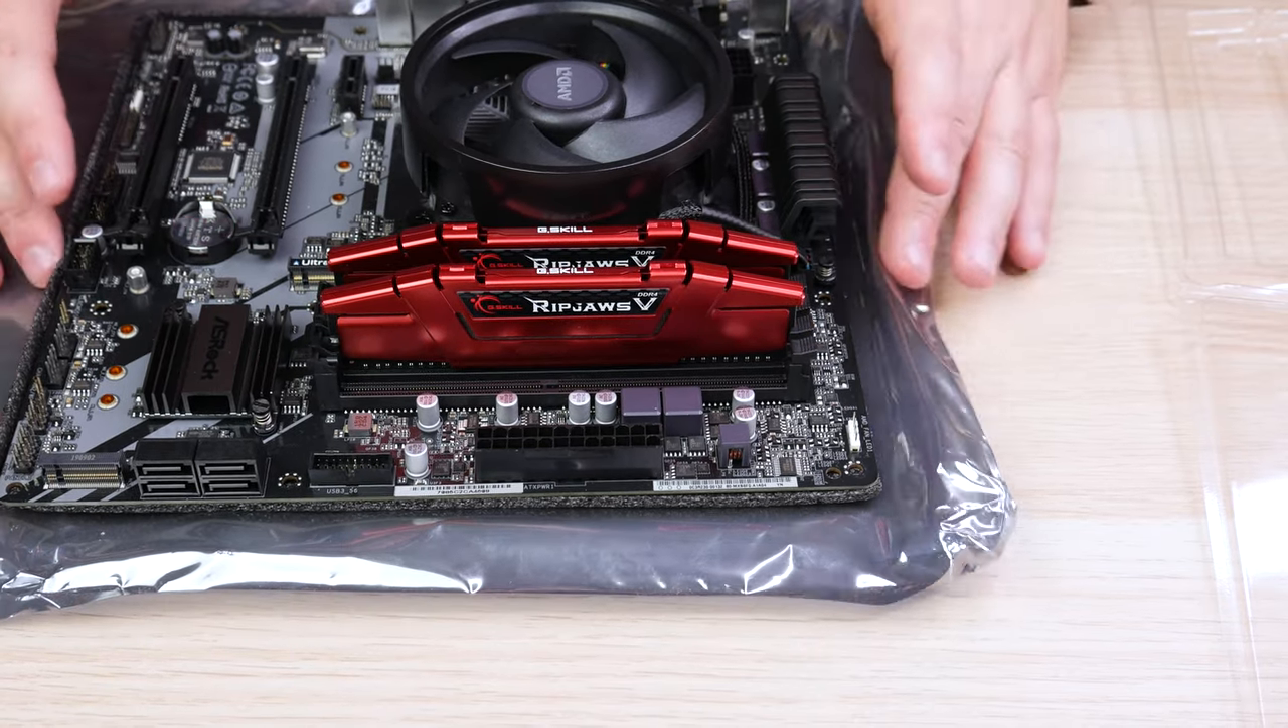So now you've just successfully installed your RAM and you're ready to move on.